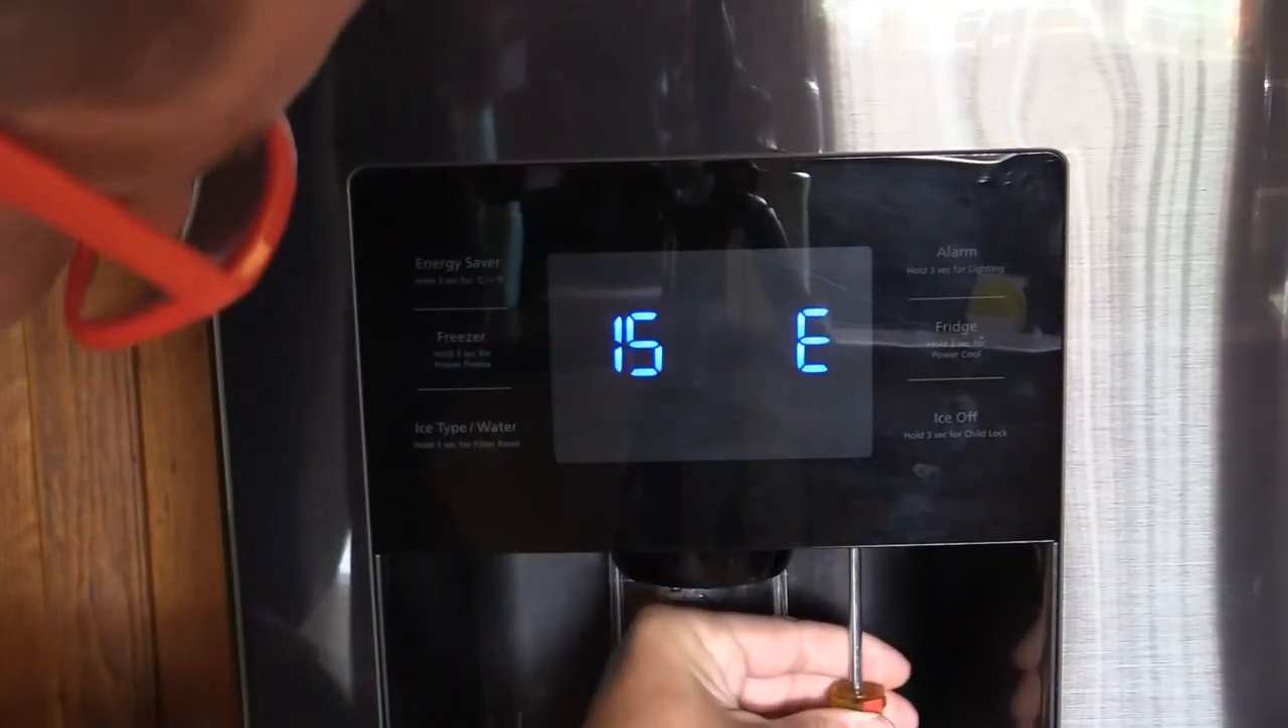Now we have our display back in the door.